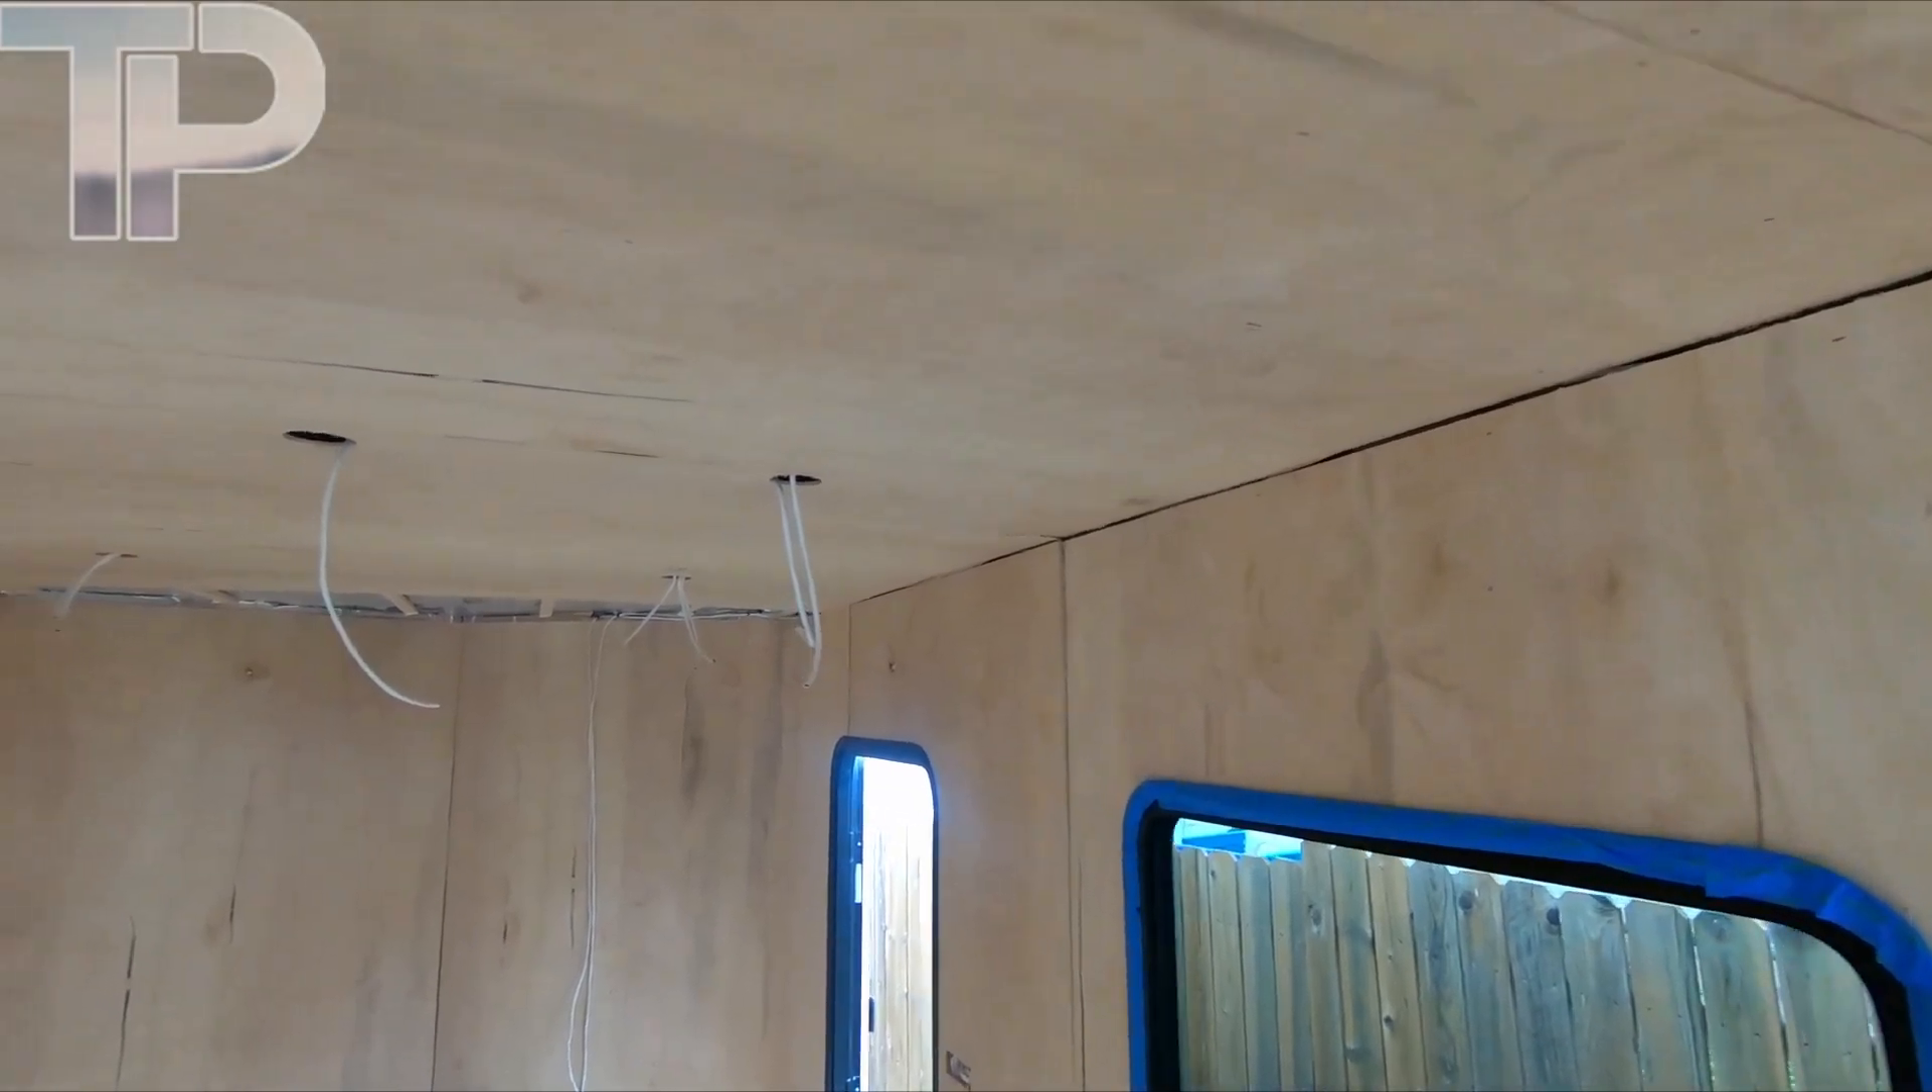Got all the paneling in. Got it in on the ceiling, got the lights cut in.